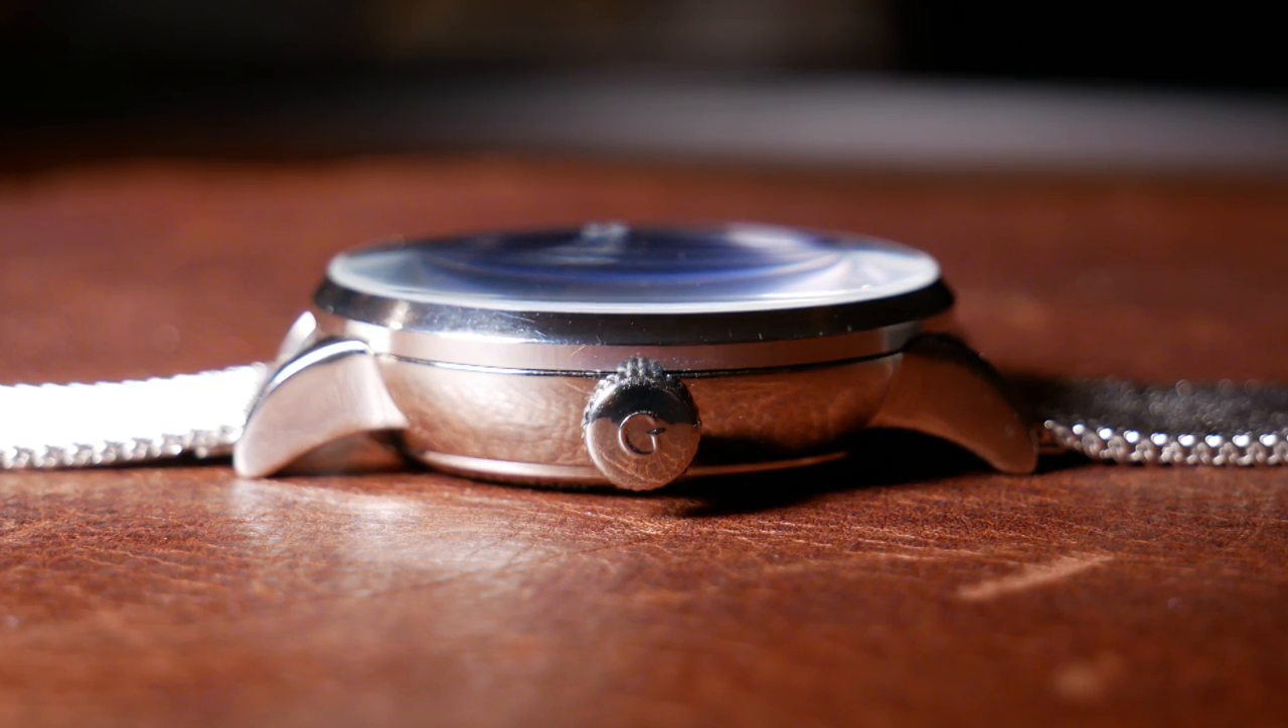And while from the front it's not obvious, the crown does stick out a bit from the case when the case begins to taper.